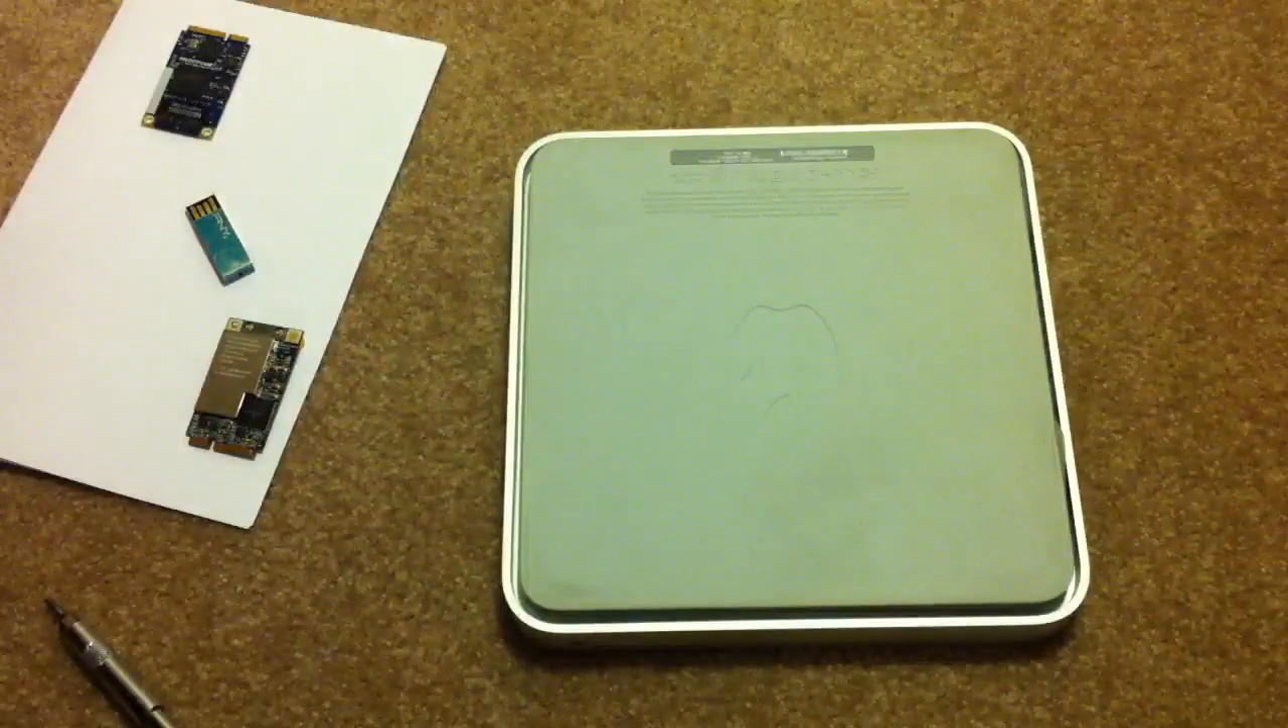So I've screwed everything back together. The Apple TV is now in back in good shape.